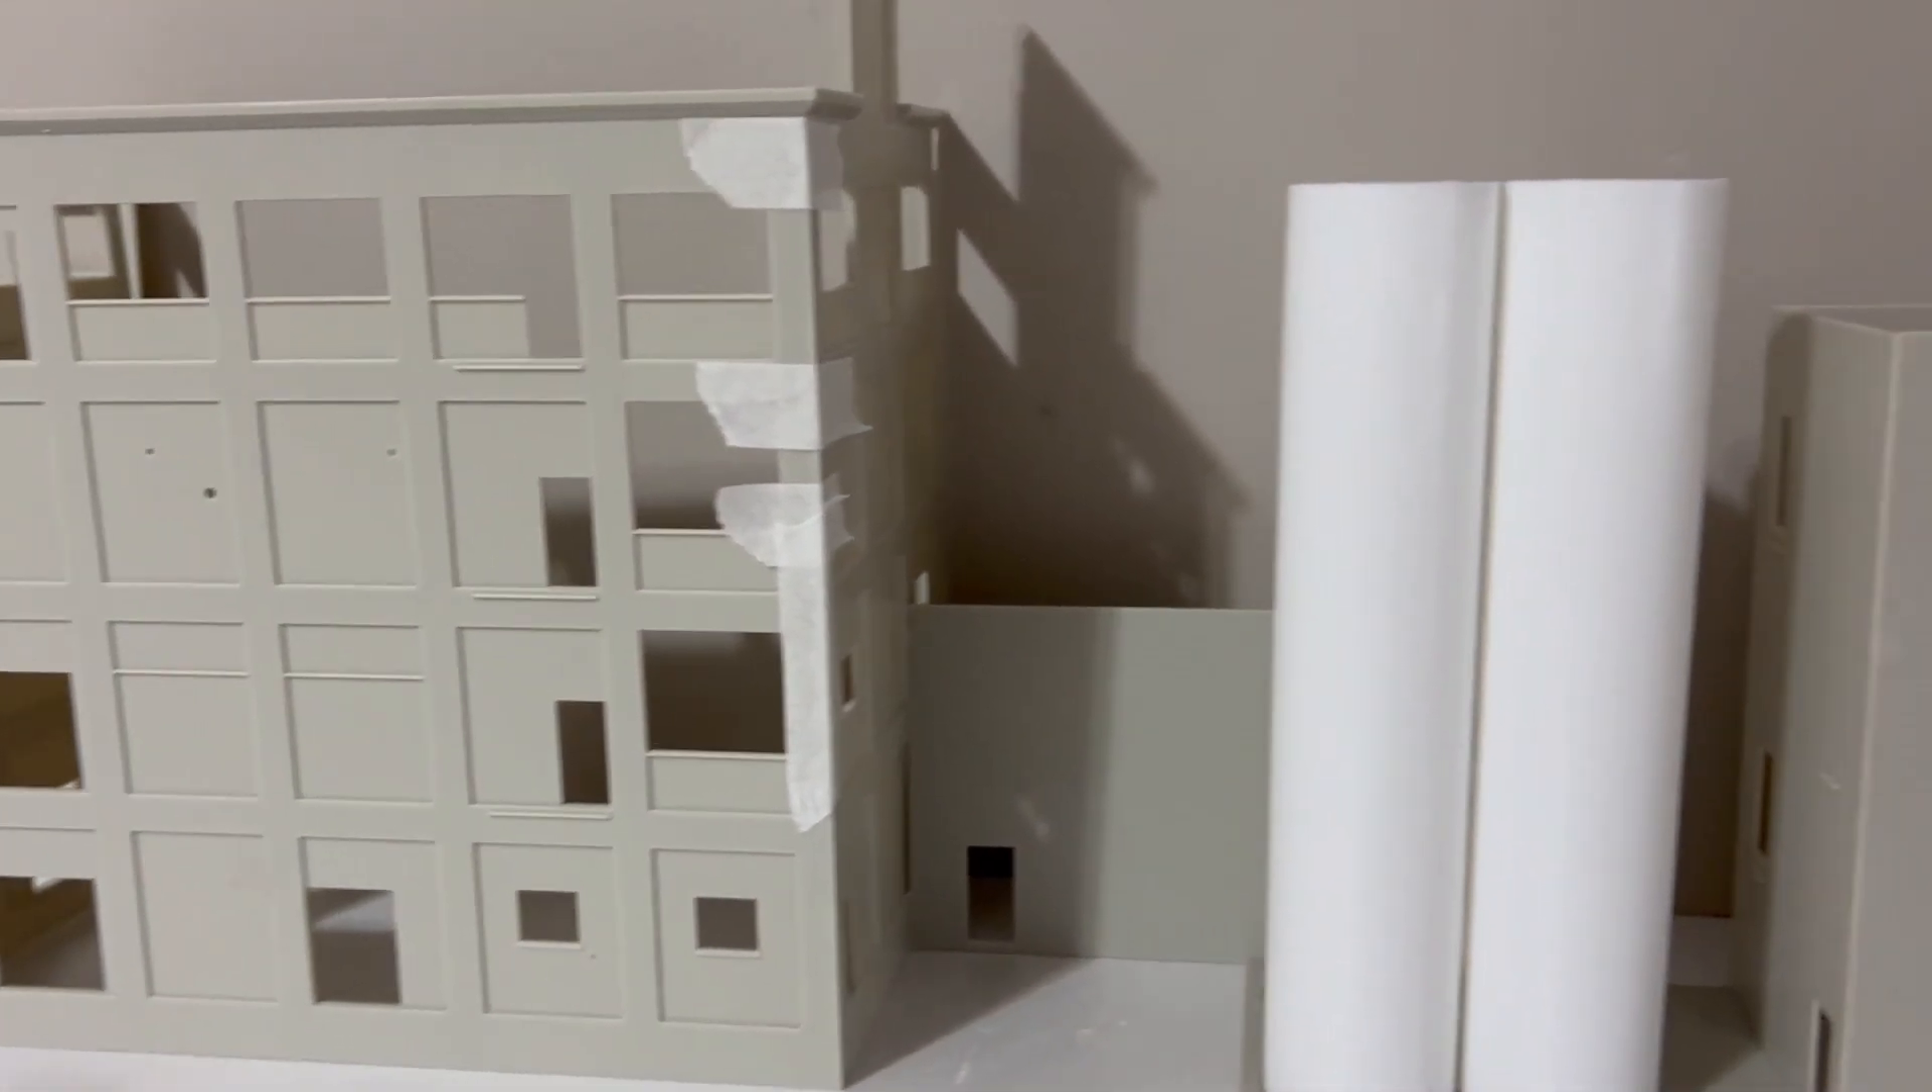All right so I got a couple of the flour mill wall panels together they're just kind of taped.